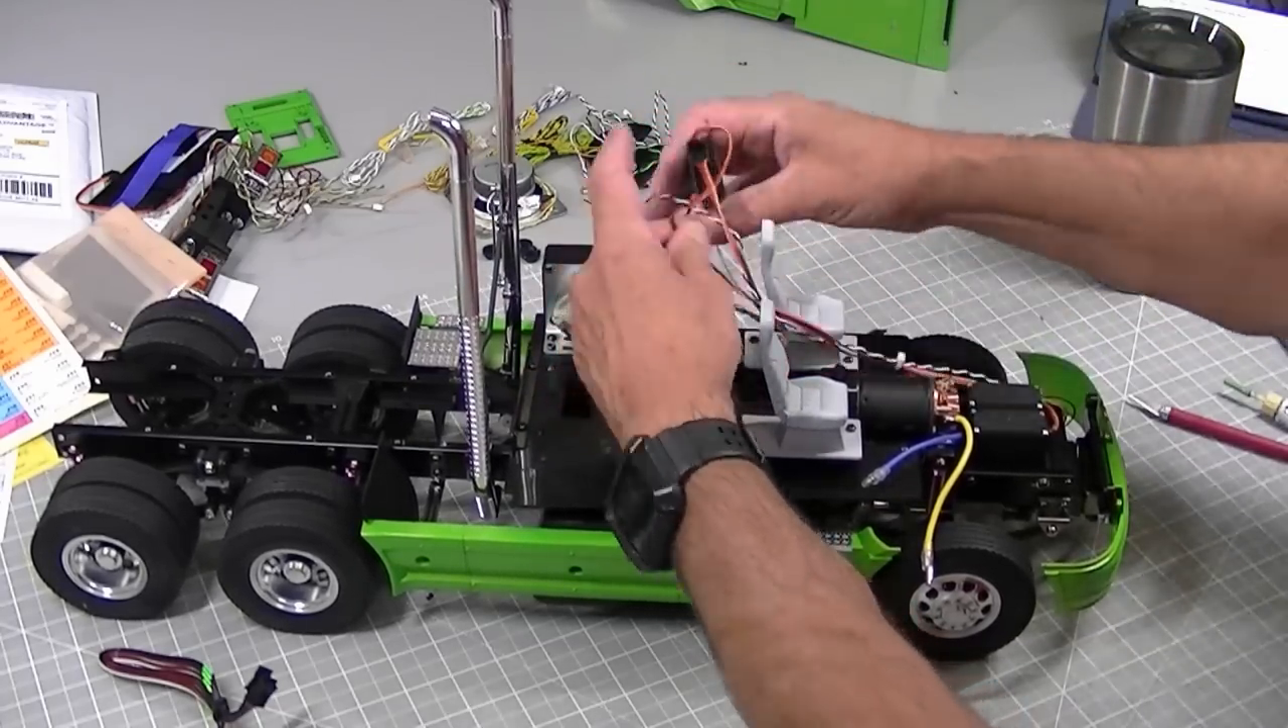So I've got my bumper mounted.